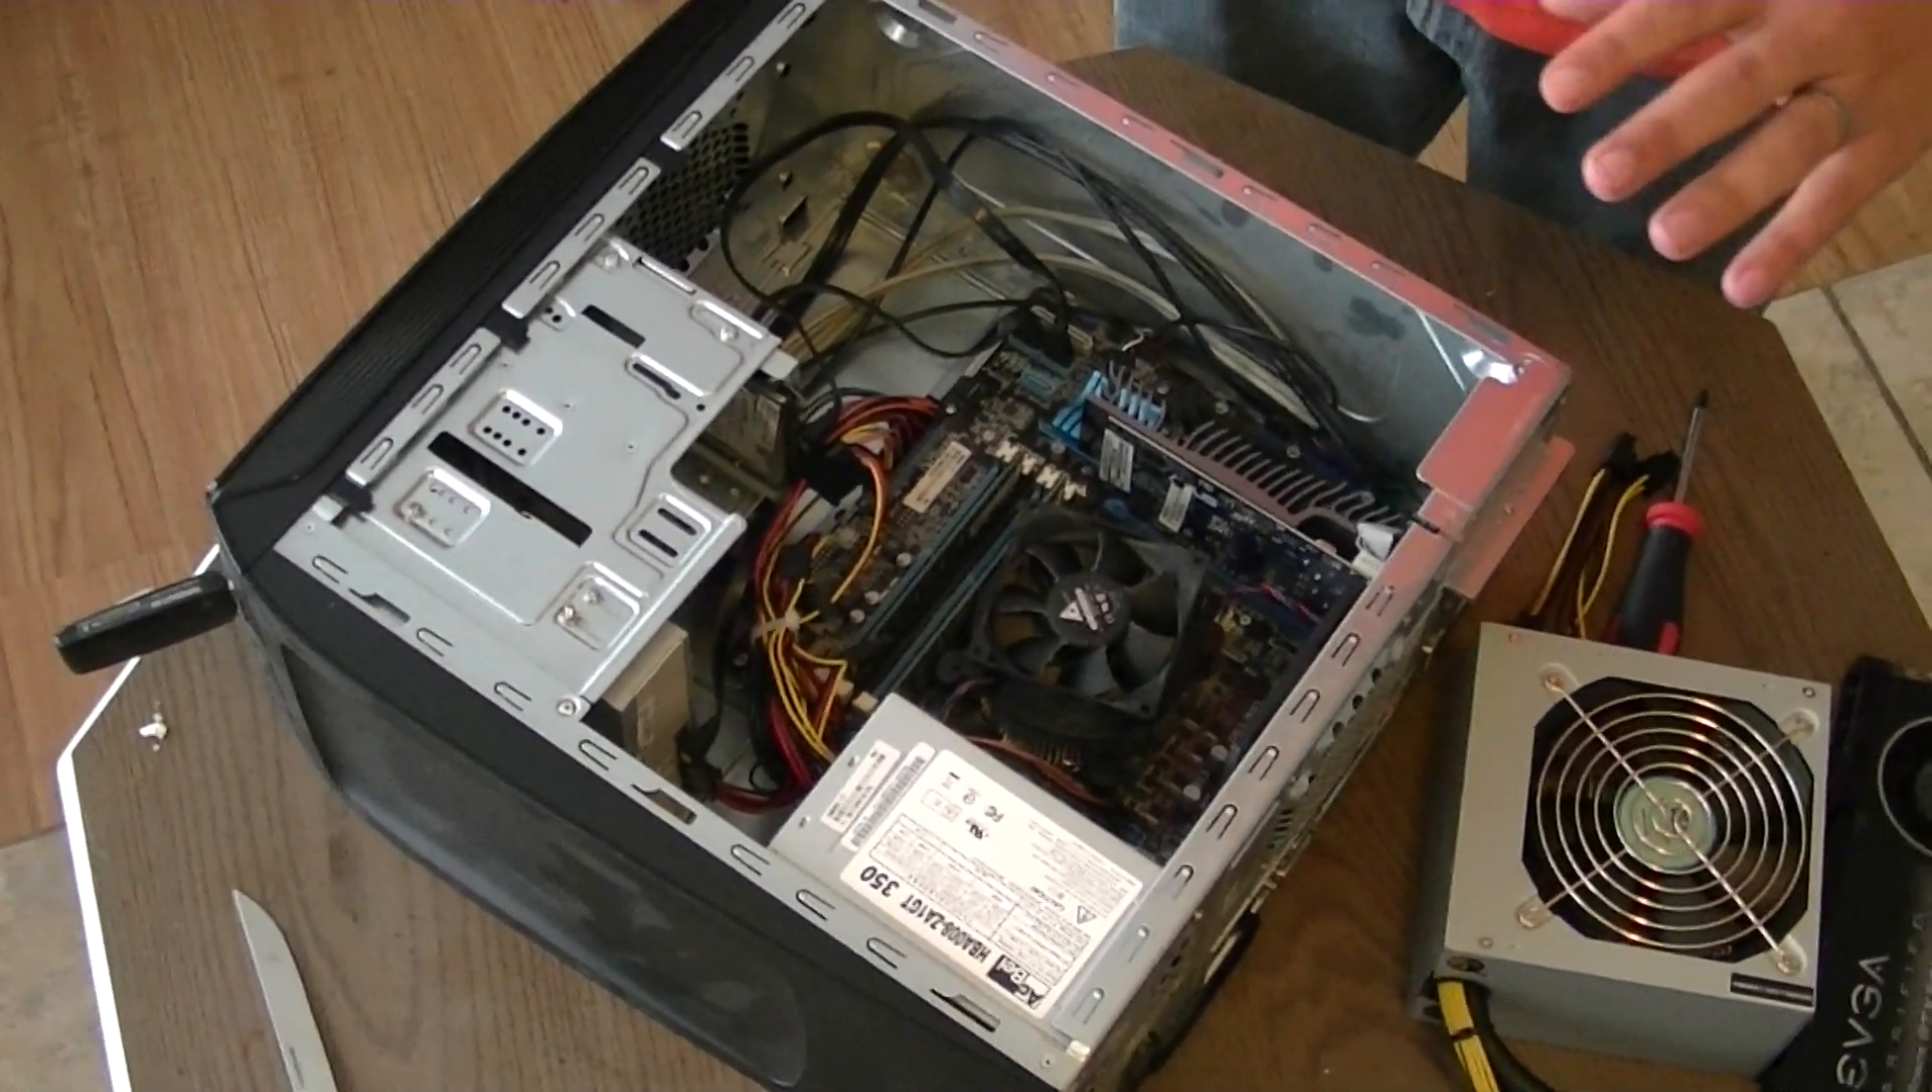Well I already have the case side off as you see.